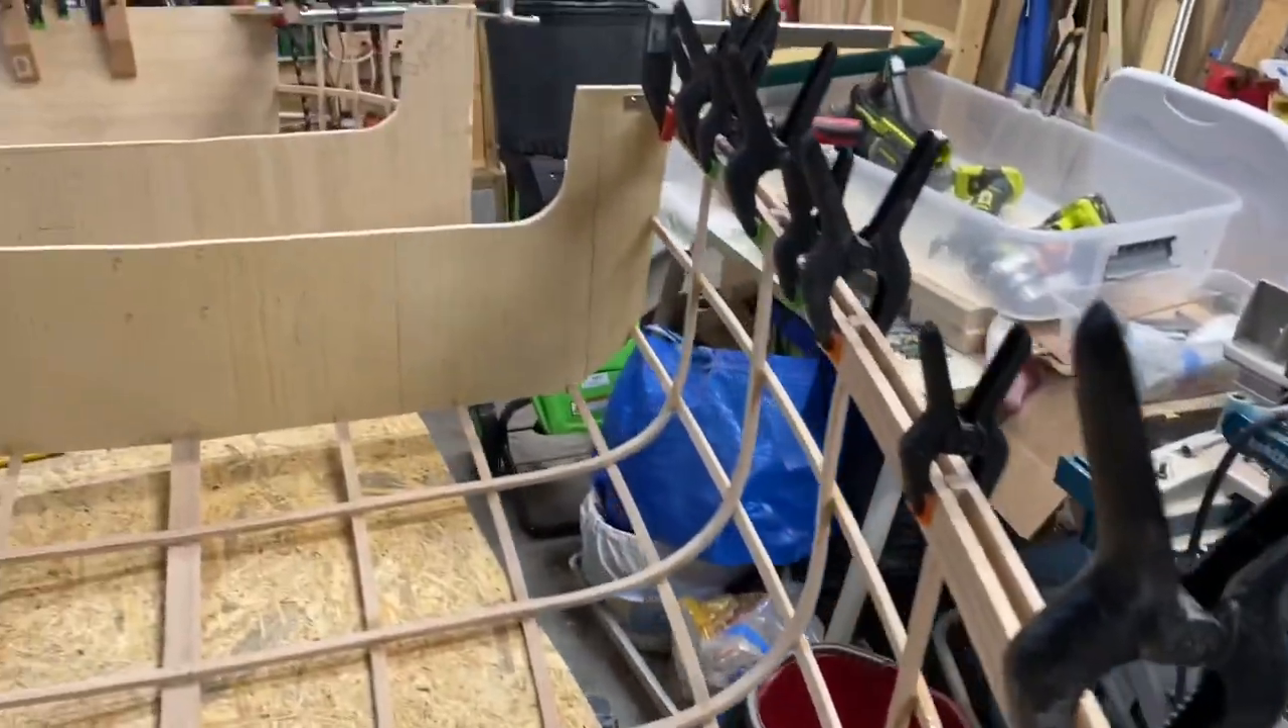The gunnels are gluing up now i've got the two halves clamped together.